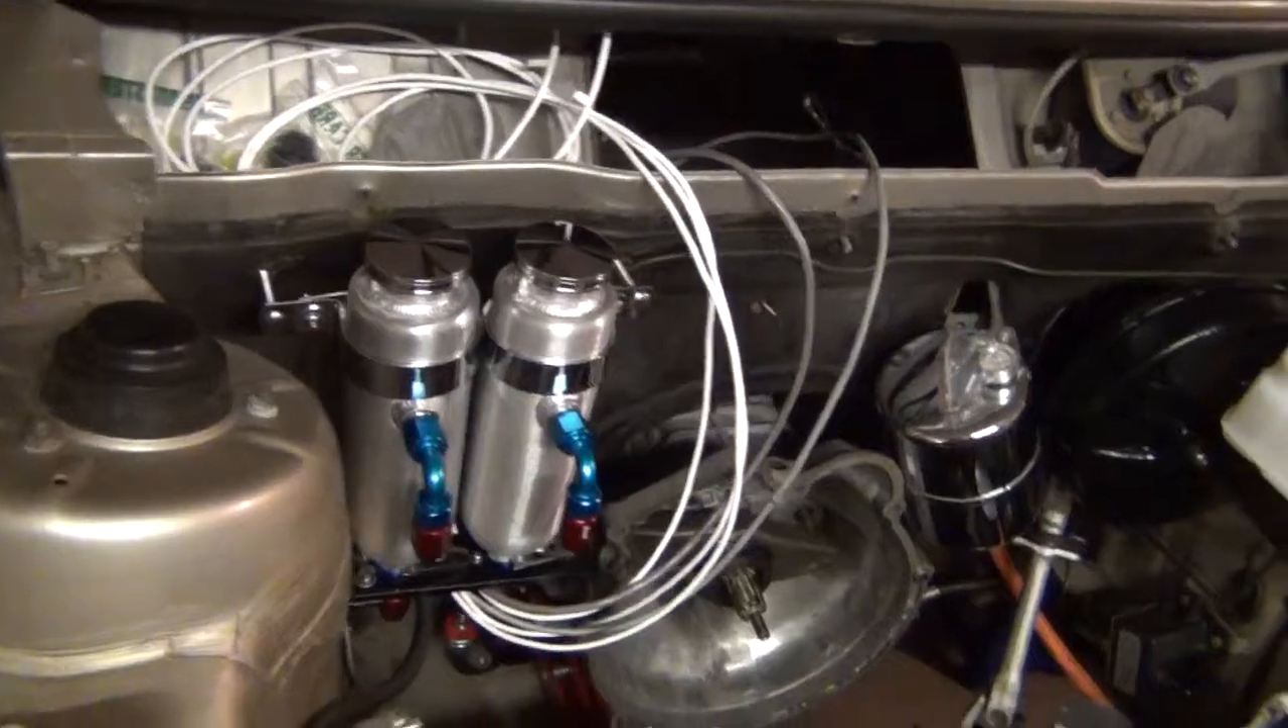The white wires are the battery box heater wires. So, those are going to have to be terminated somewhere.